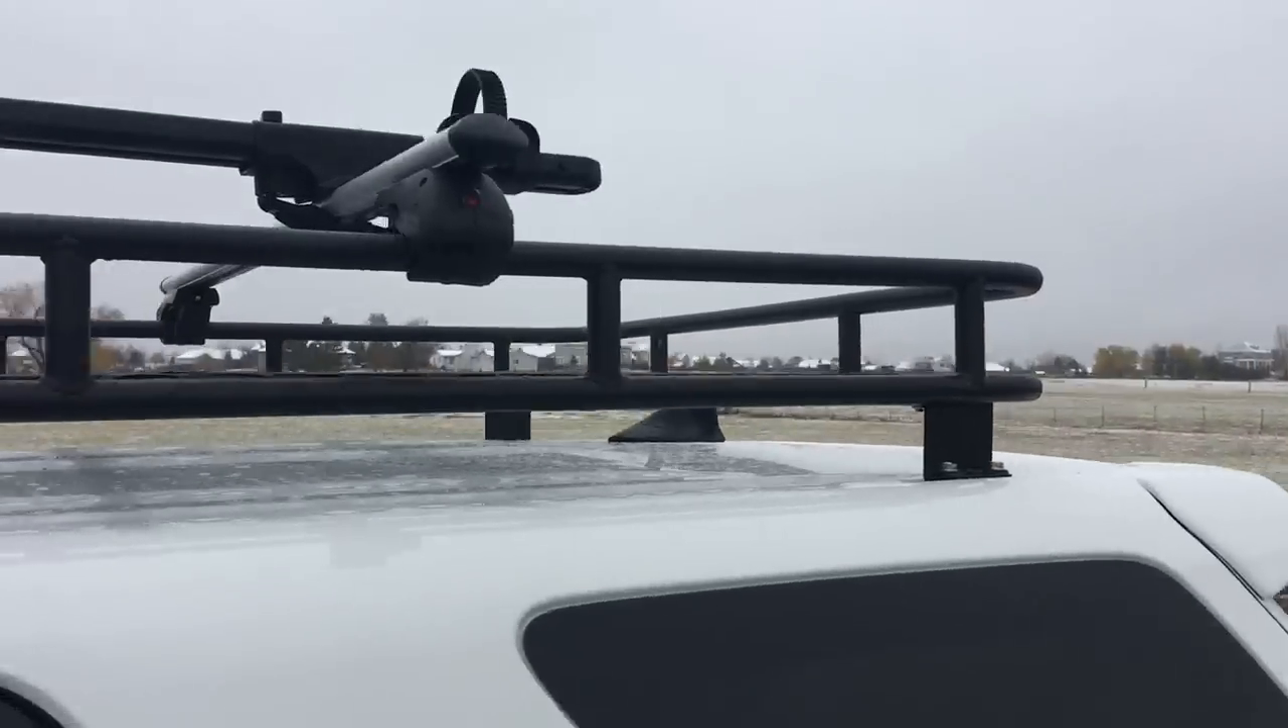Roof rack is completely done.